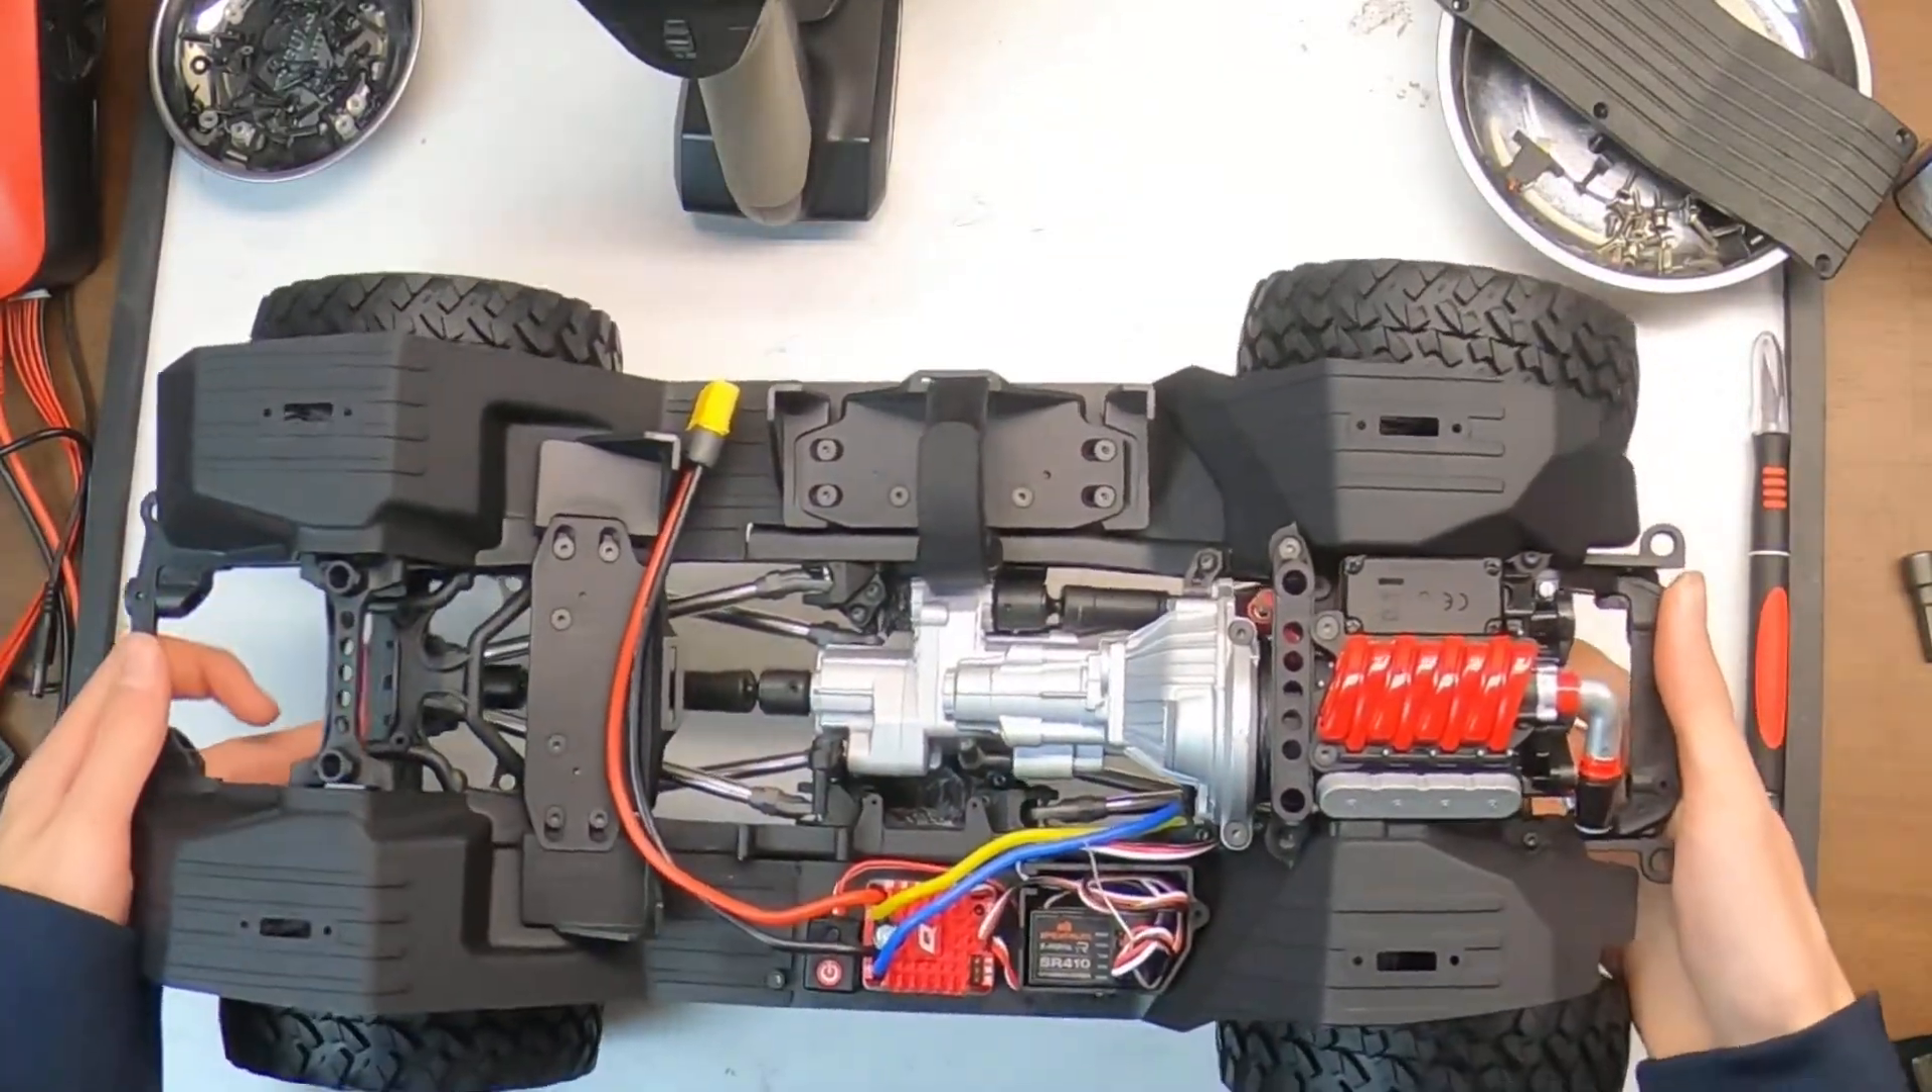And thankfully, there's been plenty of room left over for me to put on the scale engine so that now fits in.